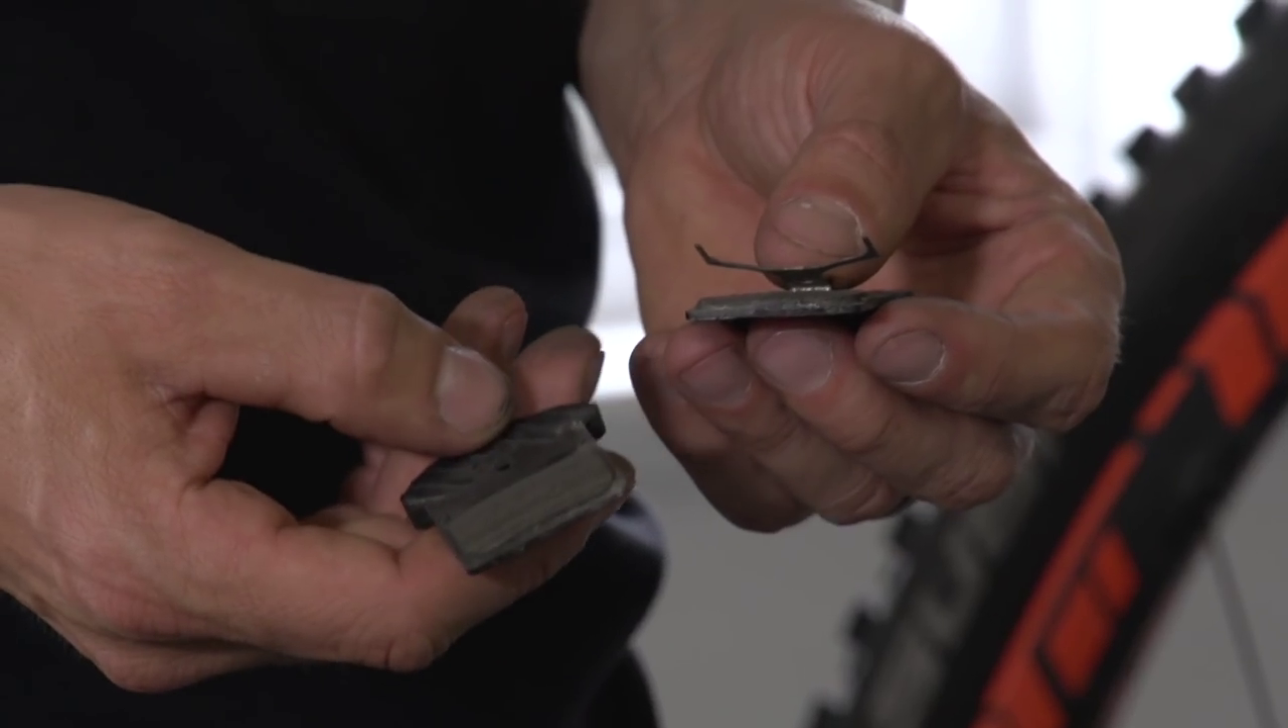Okay, so brake pads are out. You should have two pads and that little spring retaining clip.